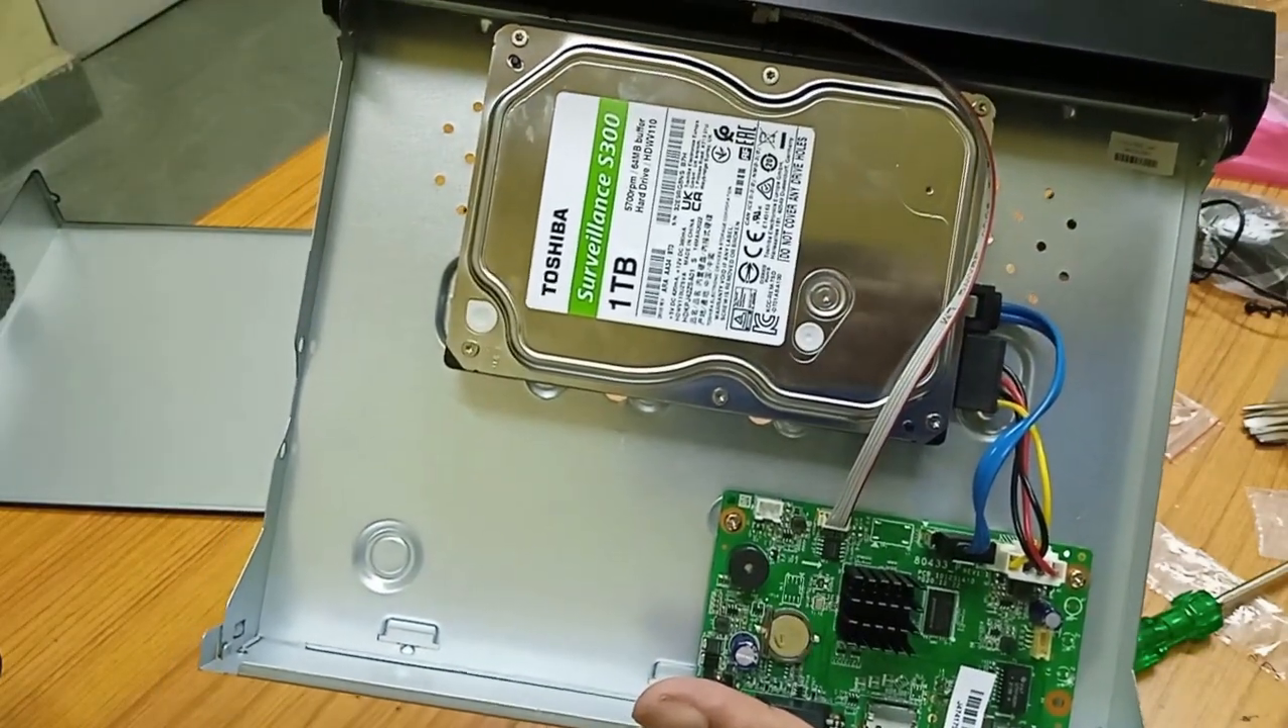So, by this process, our hard disk installation is complete.